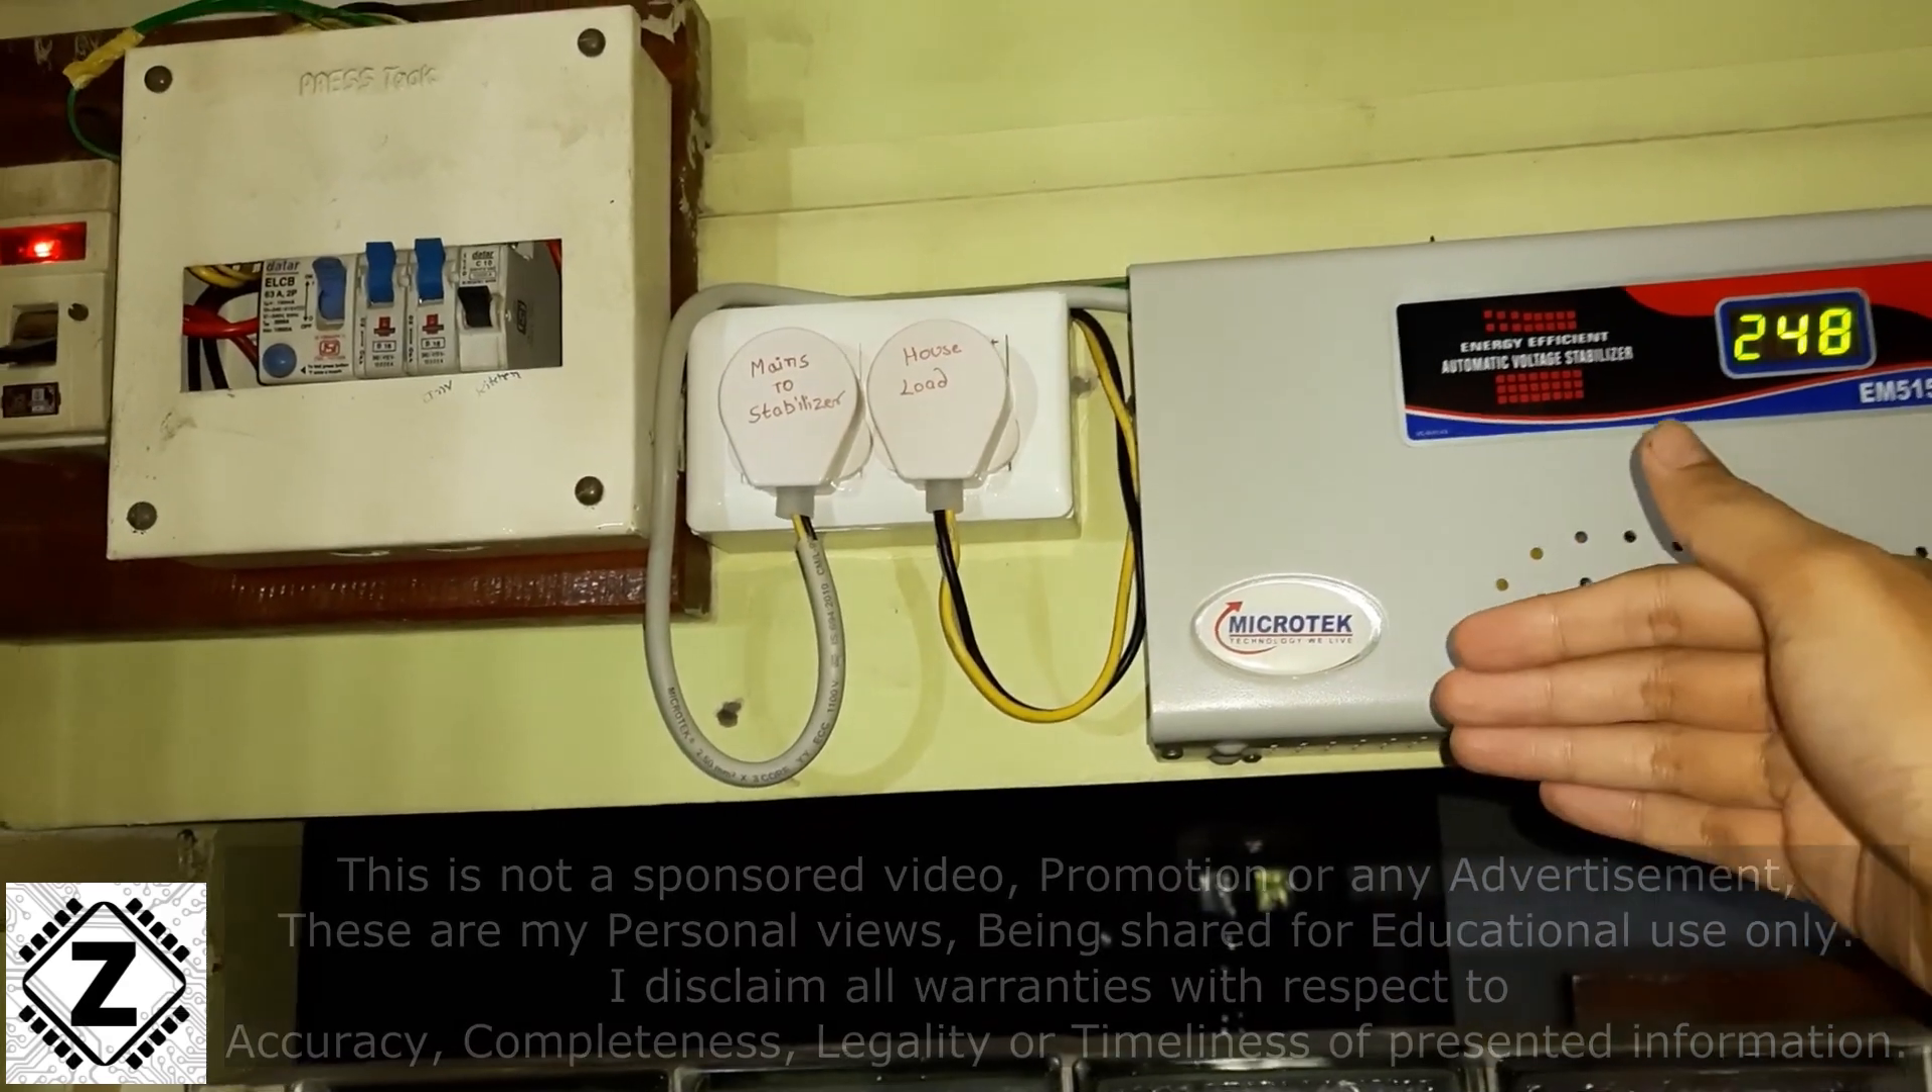जो stabilizer हमारा वो लग चुका है।